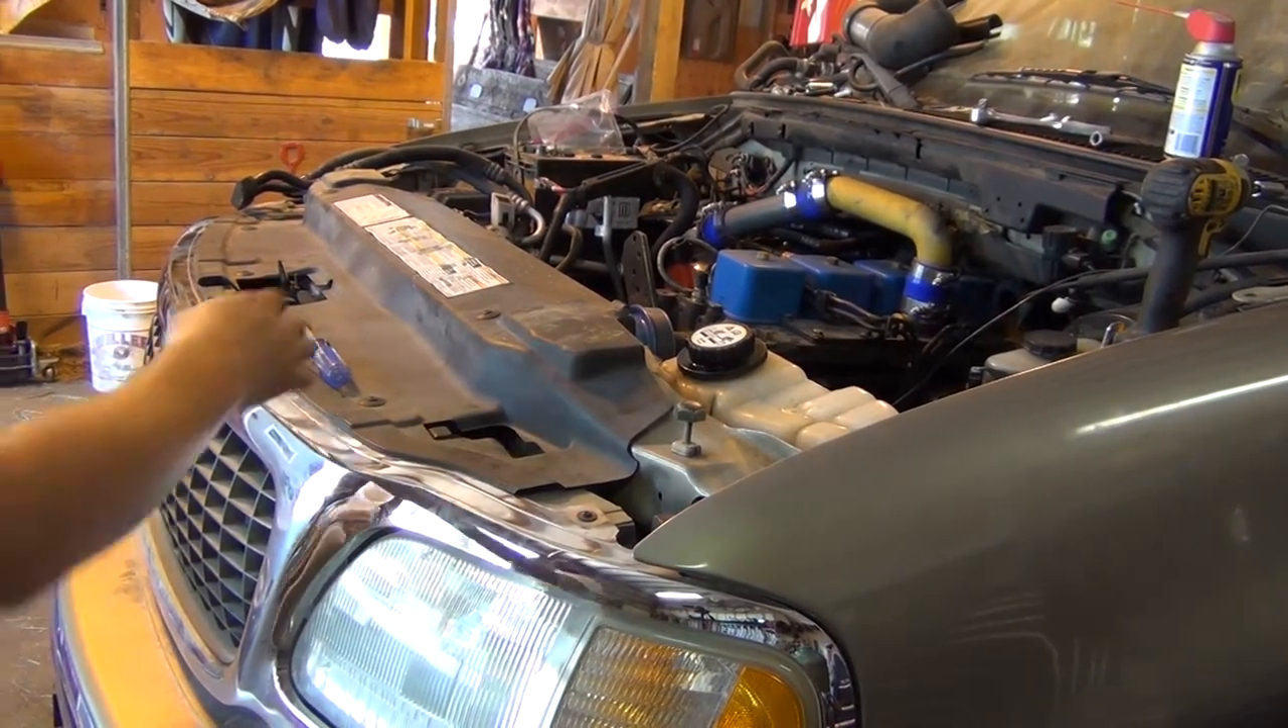And our beautiful plastic piece is back in and installed. It's got all the 4 .6 liter shit on it.